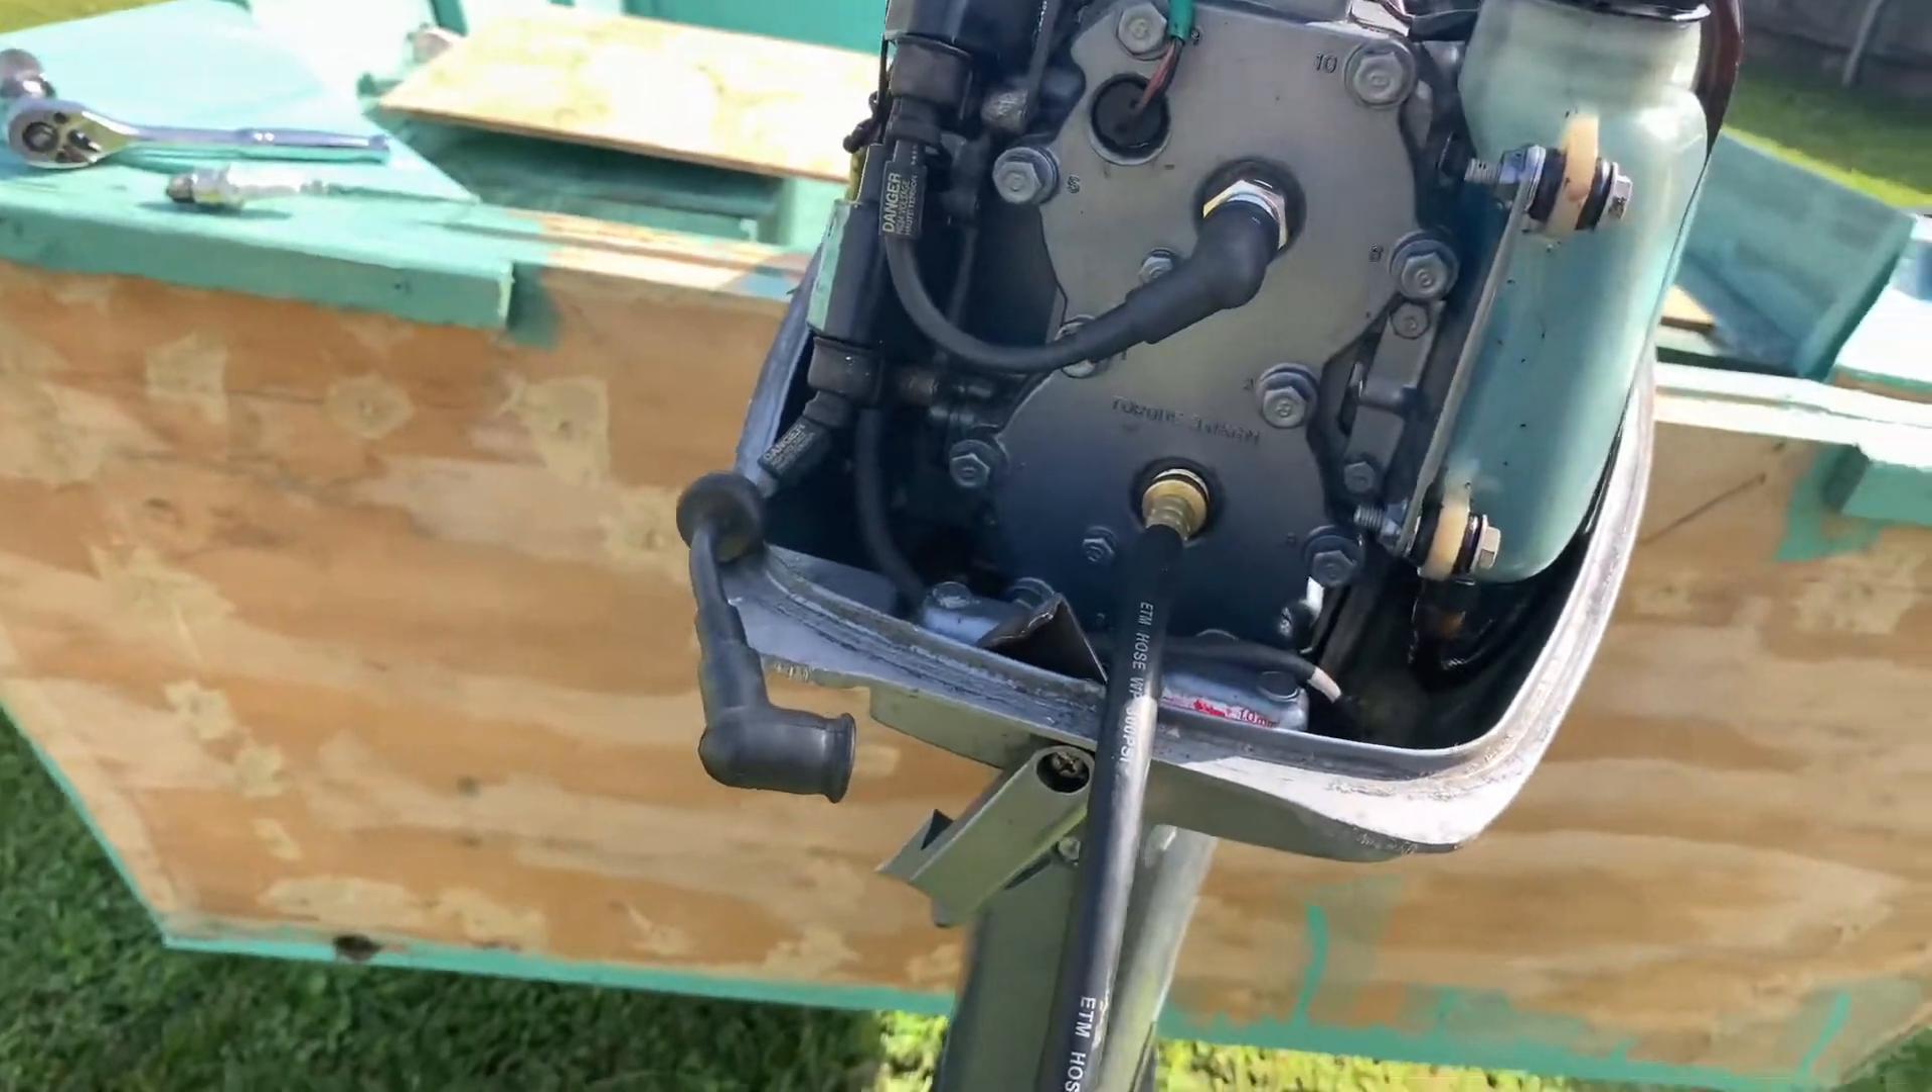We took the bottom spark plug out put the compression gauge in and the top spark plug is in.